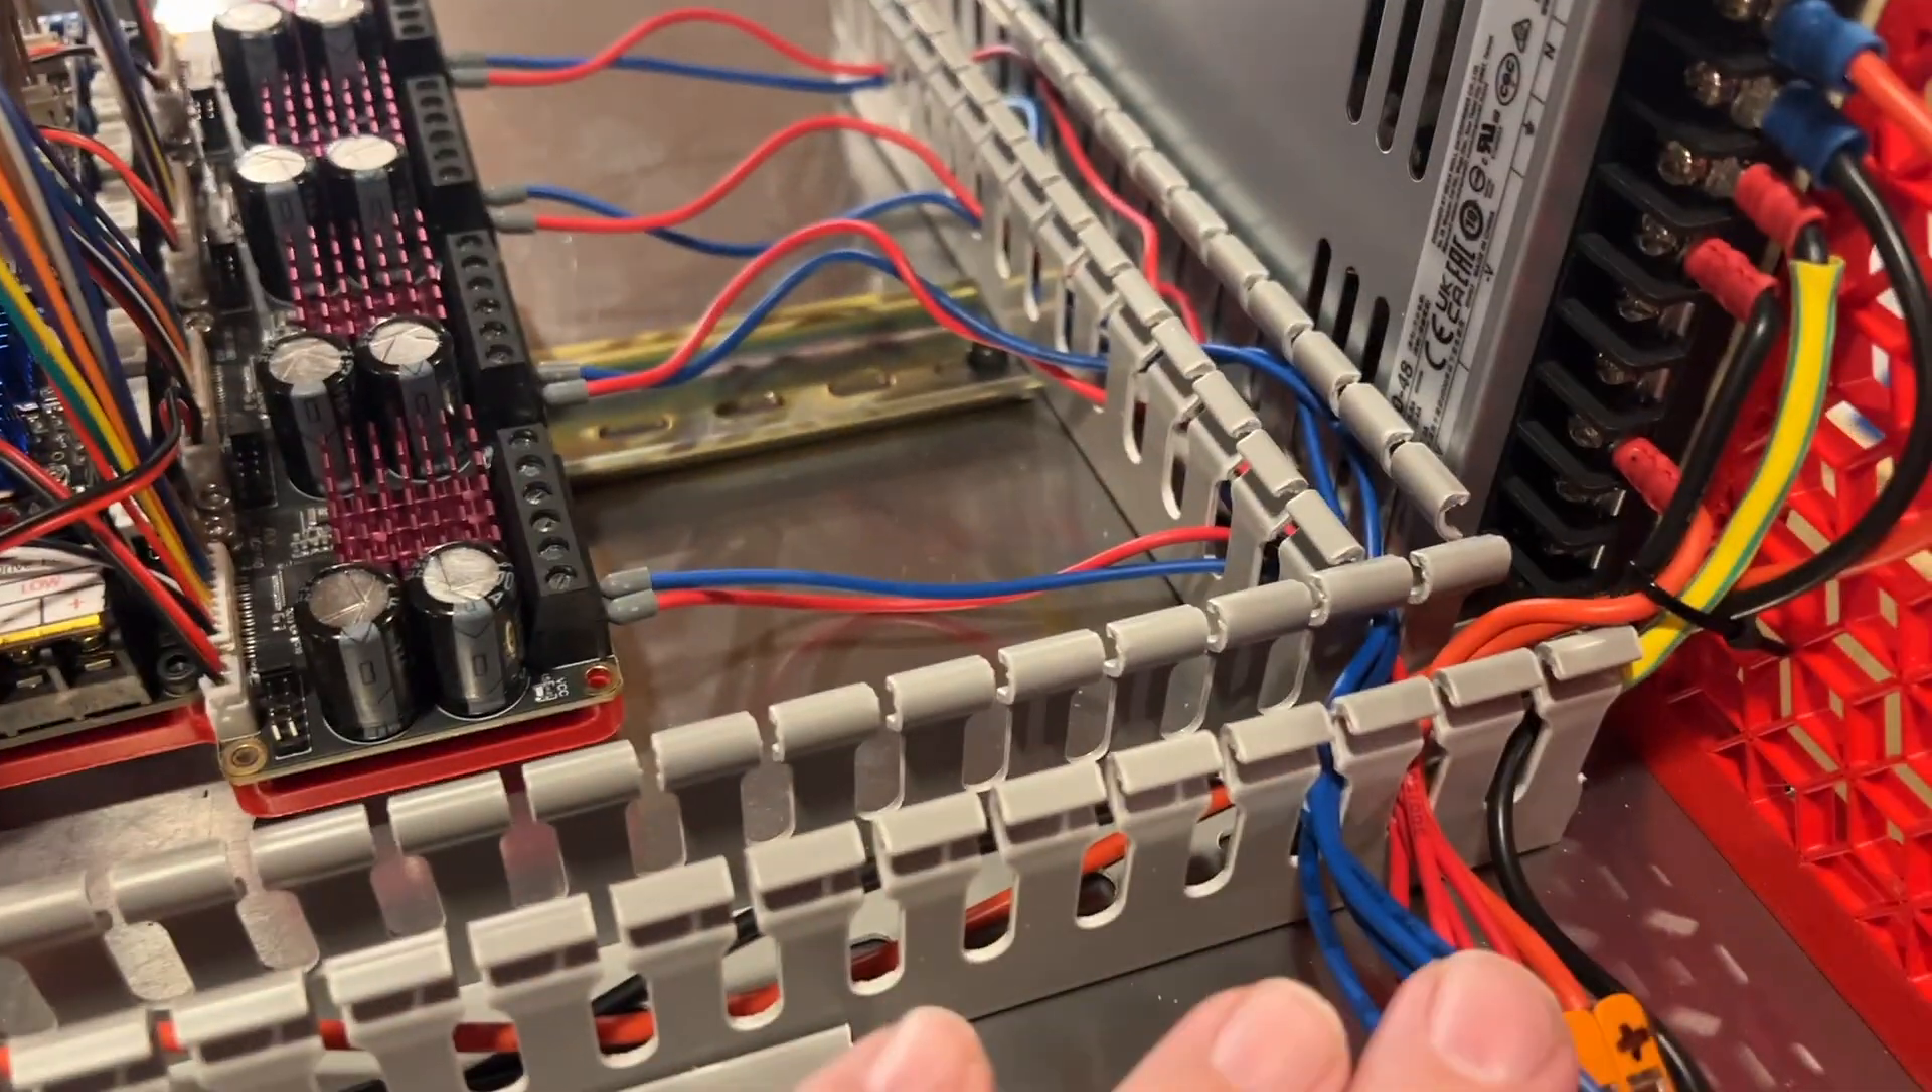I've completed all the connections and I've kind of tidied up the wiring a little bit and tucked it into this channel.